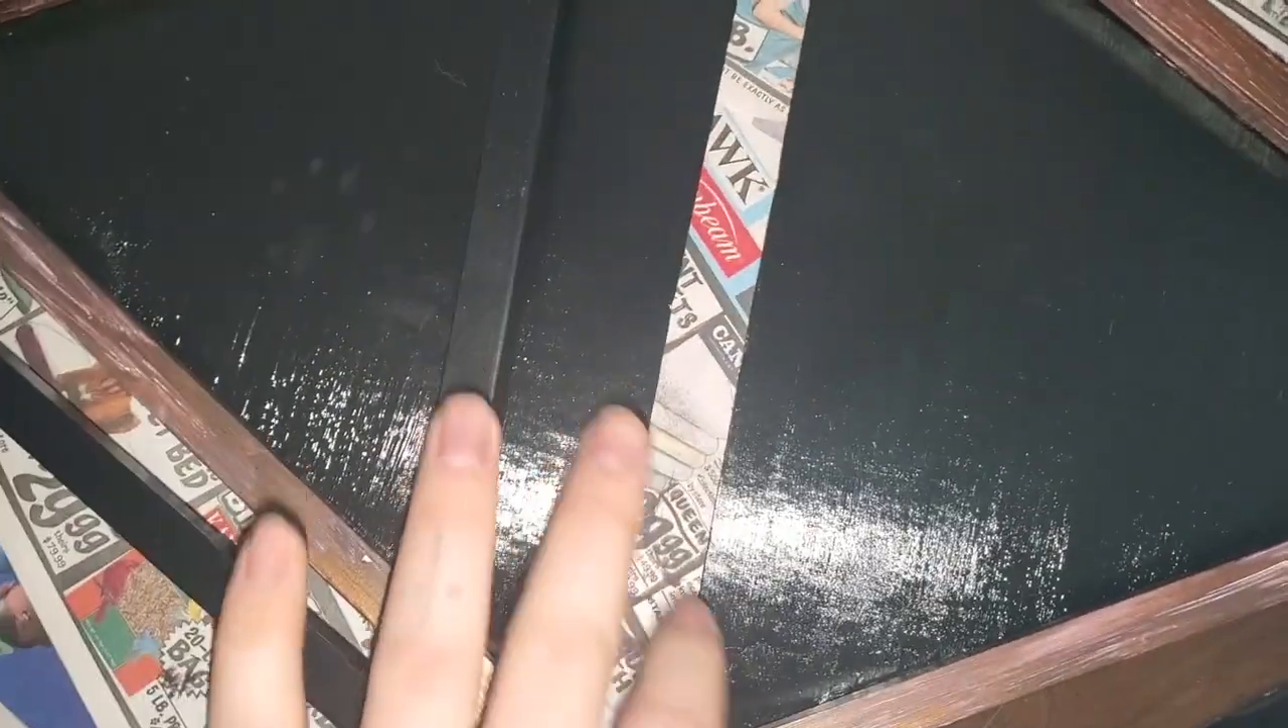When I put the backings back in there's this gap in the middle.